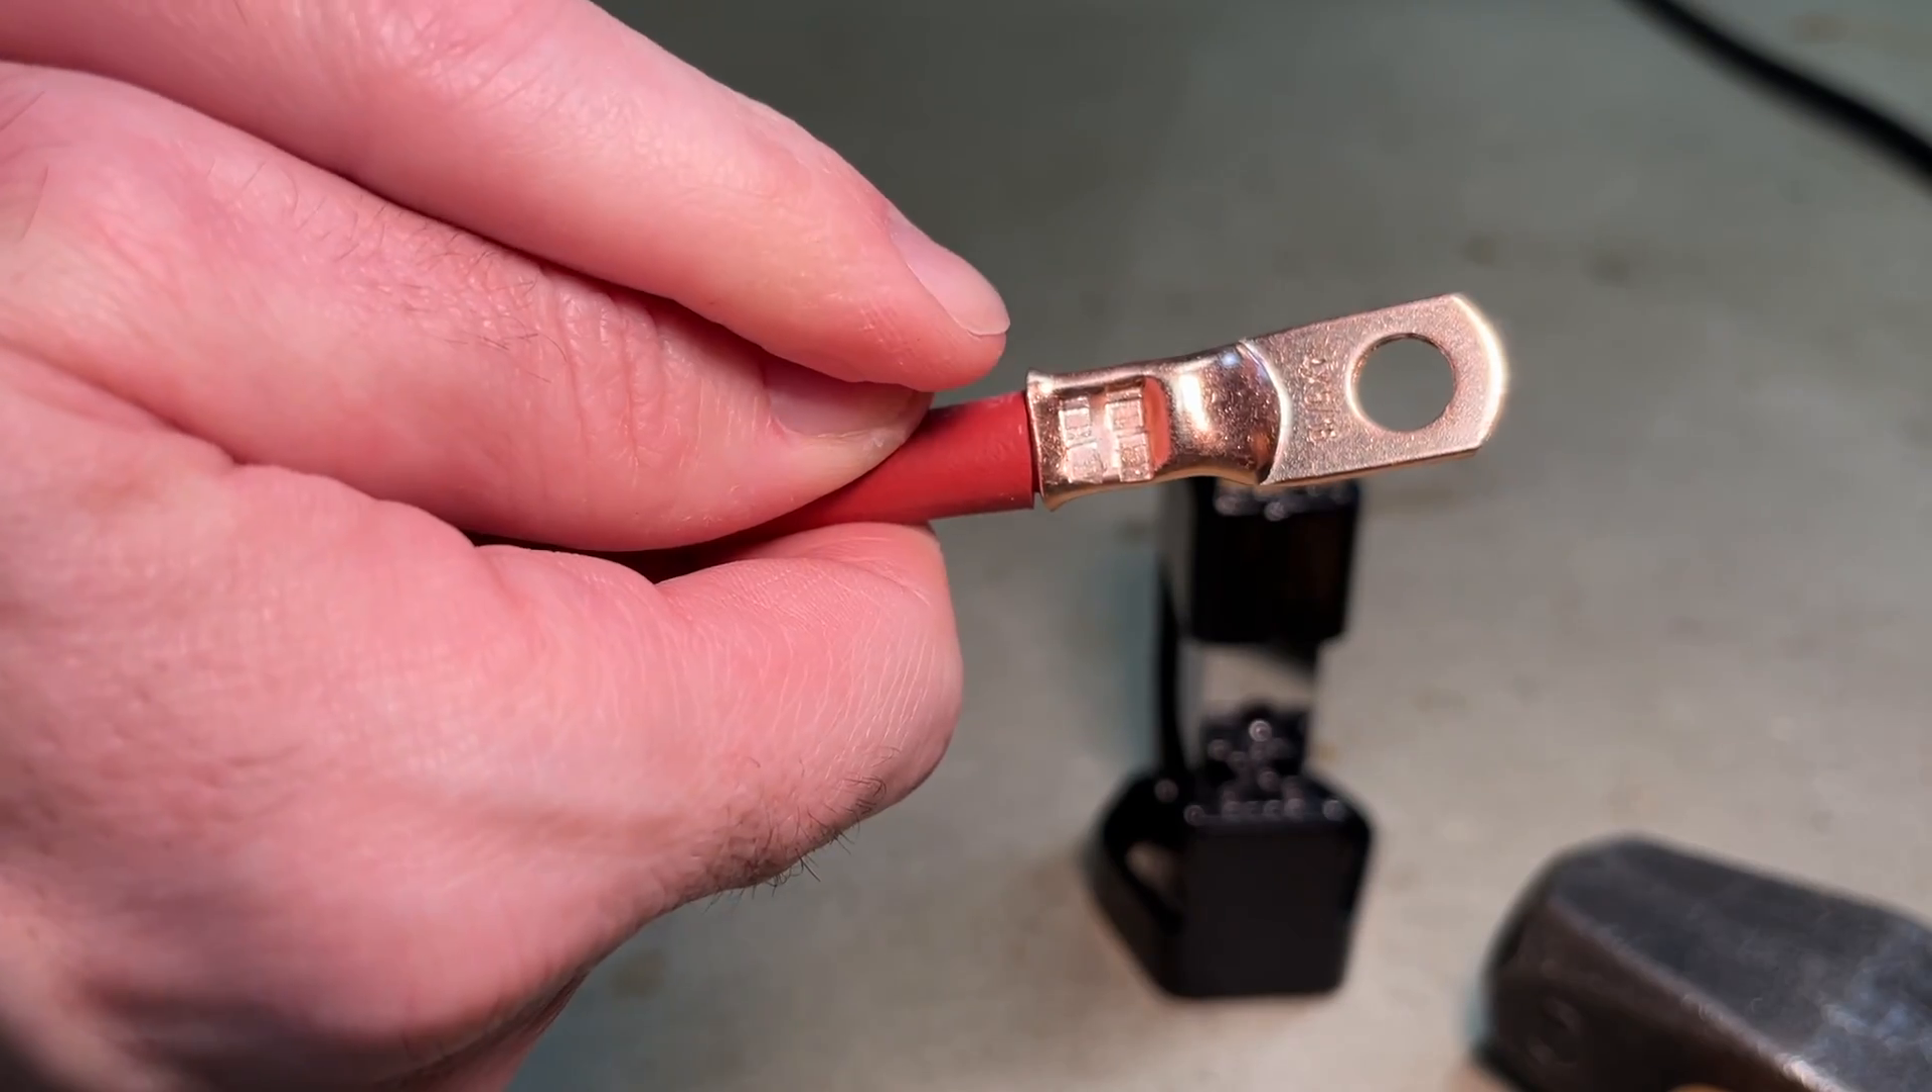And here we have our crimp. We can see the little x in there.